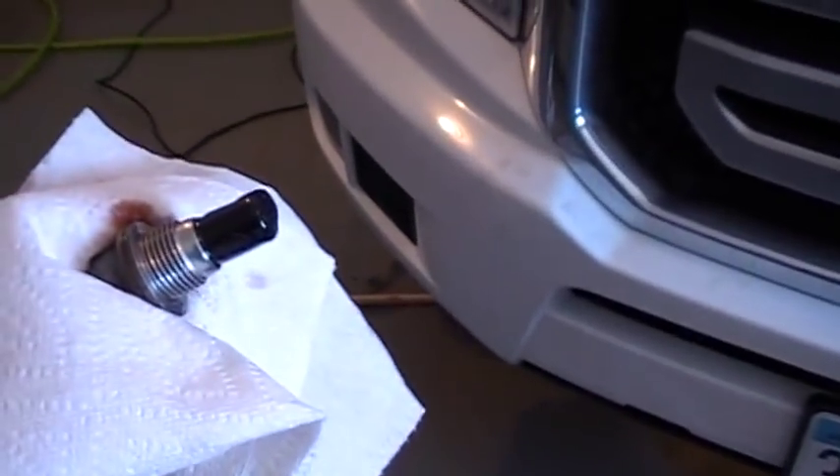Okay, I just removed the transmission drain plug, and here it is, and you can see the end of it's really black.